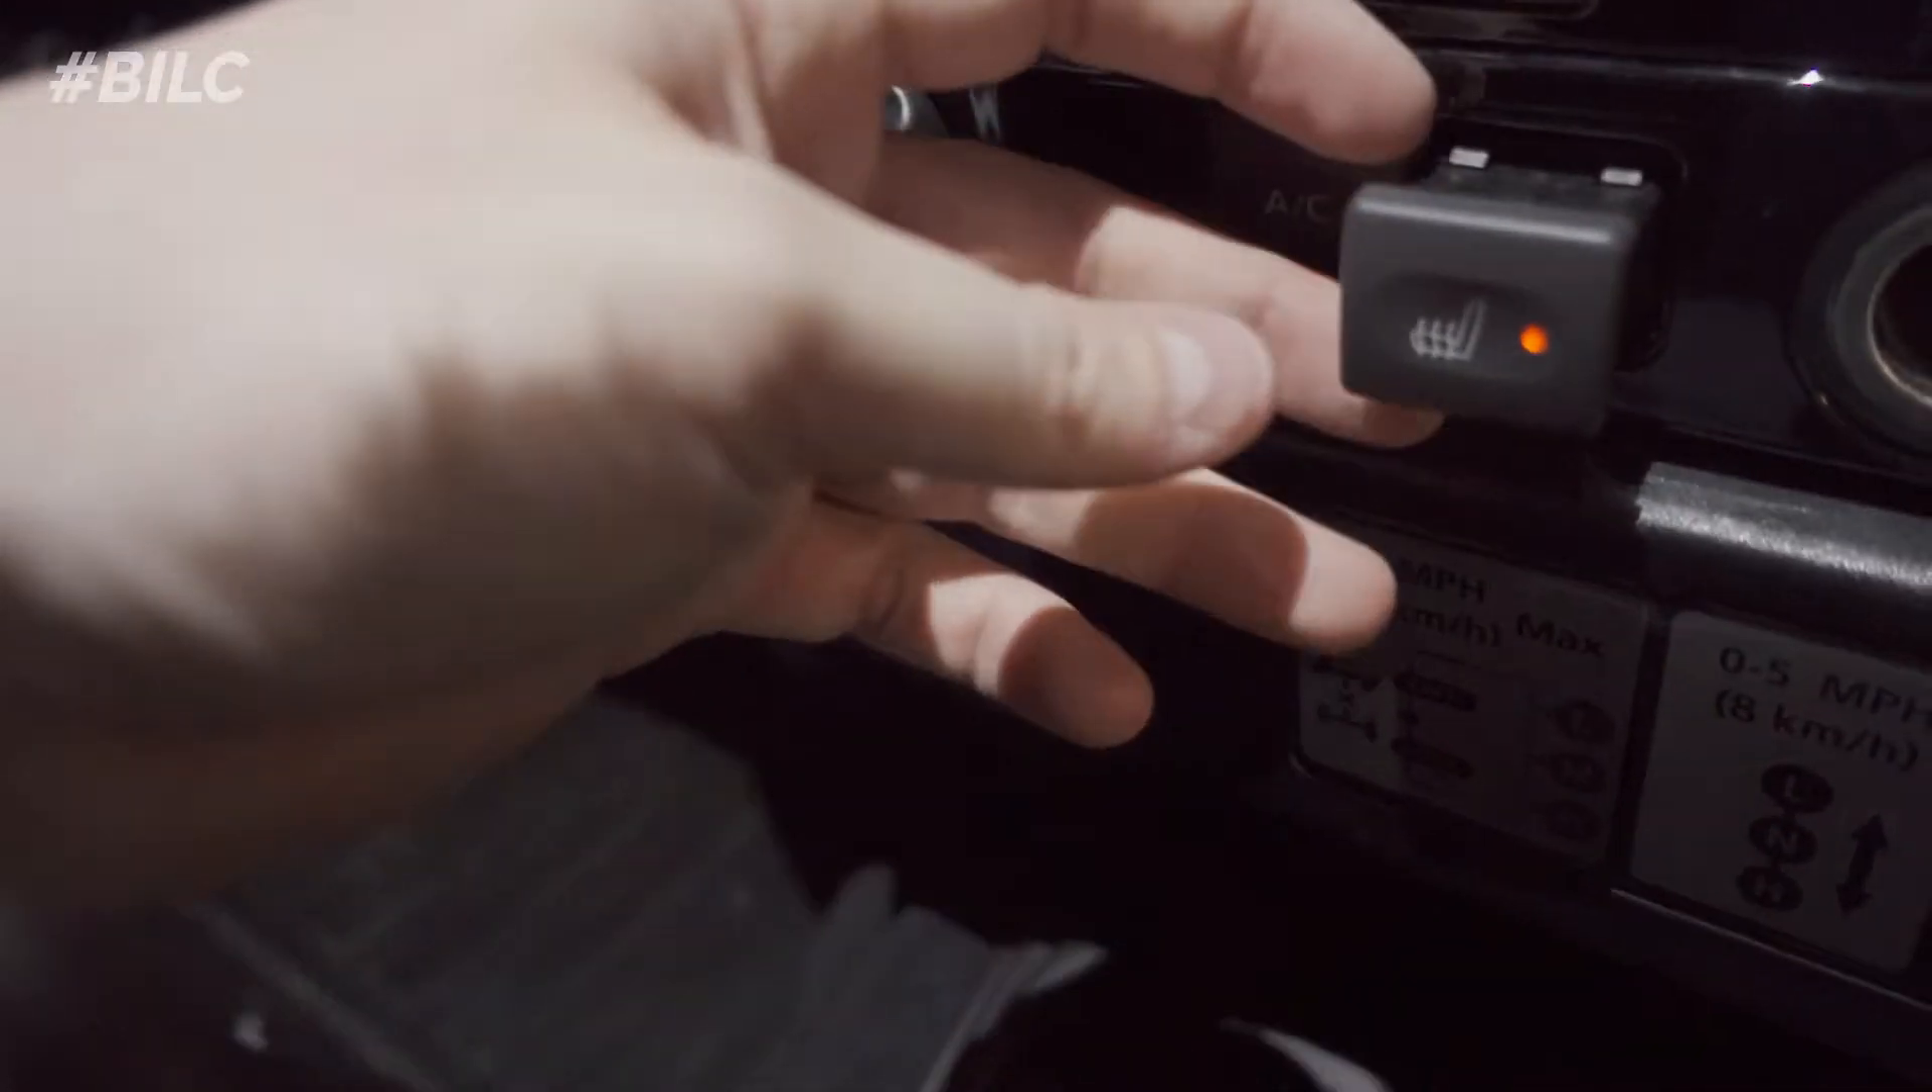So it's not pushed into the dashboard yet, but there is a little light.